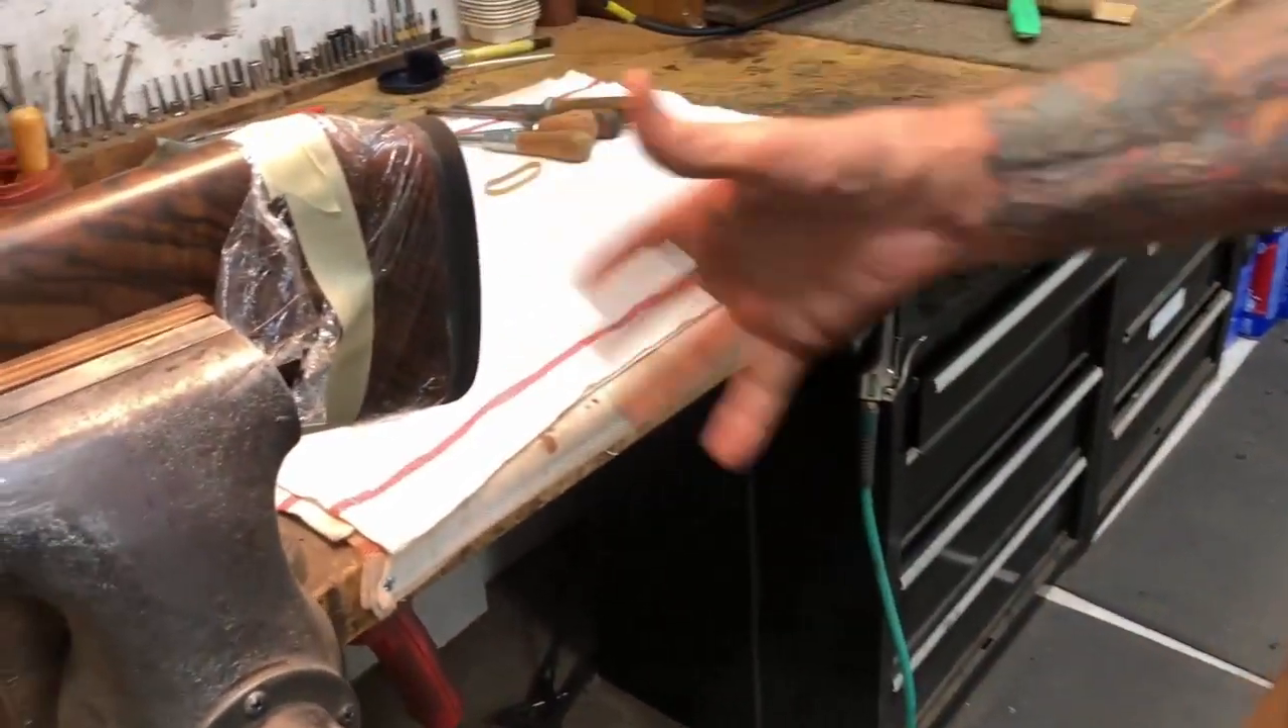You can see I've put a piece of saran wrap and just sort of taped it so to keep it from bunching up.